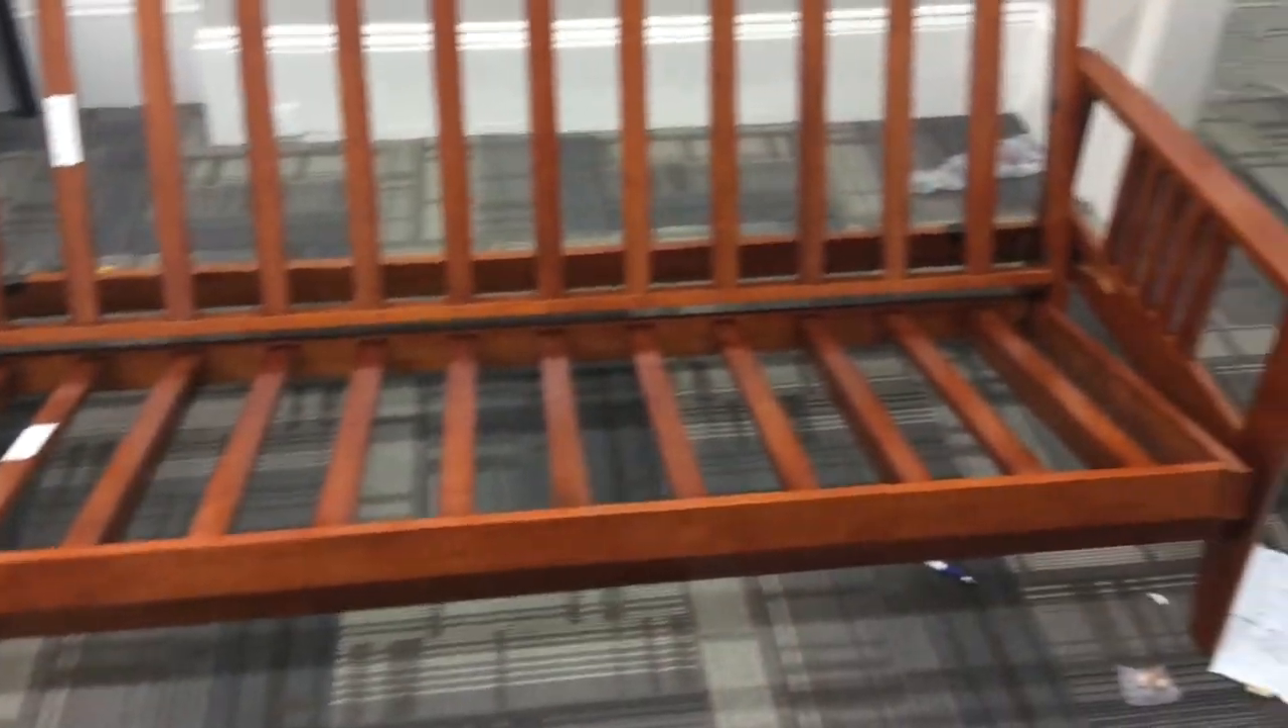Now we've got the seat deck all attached to the back deck there.